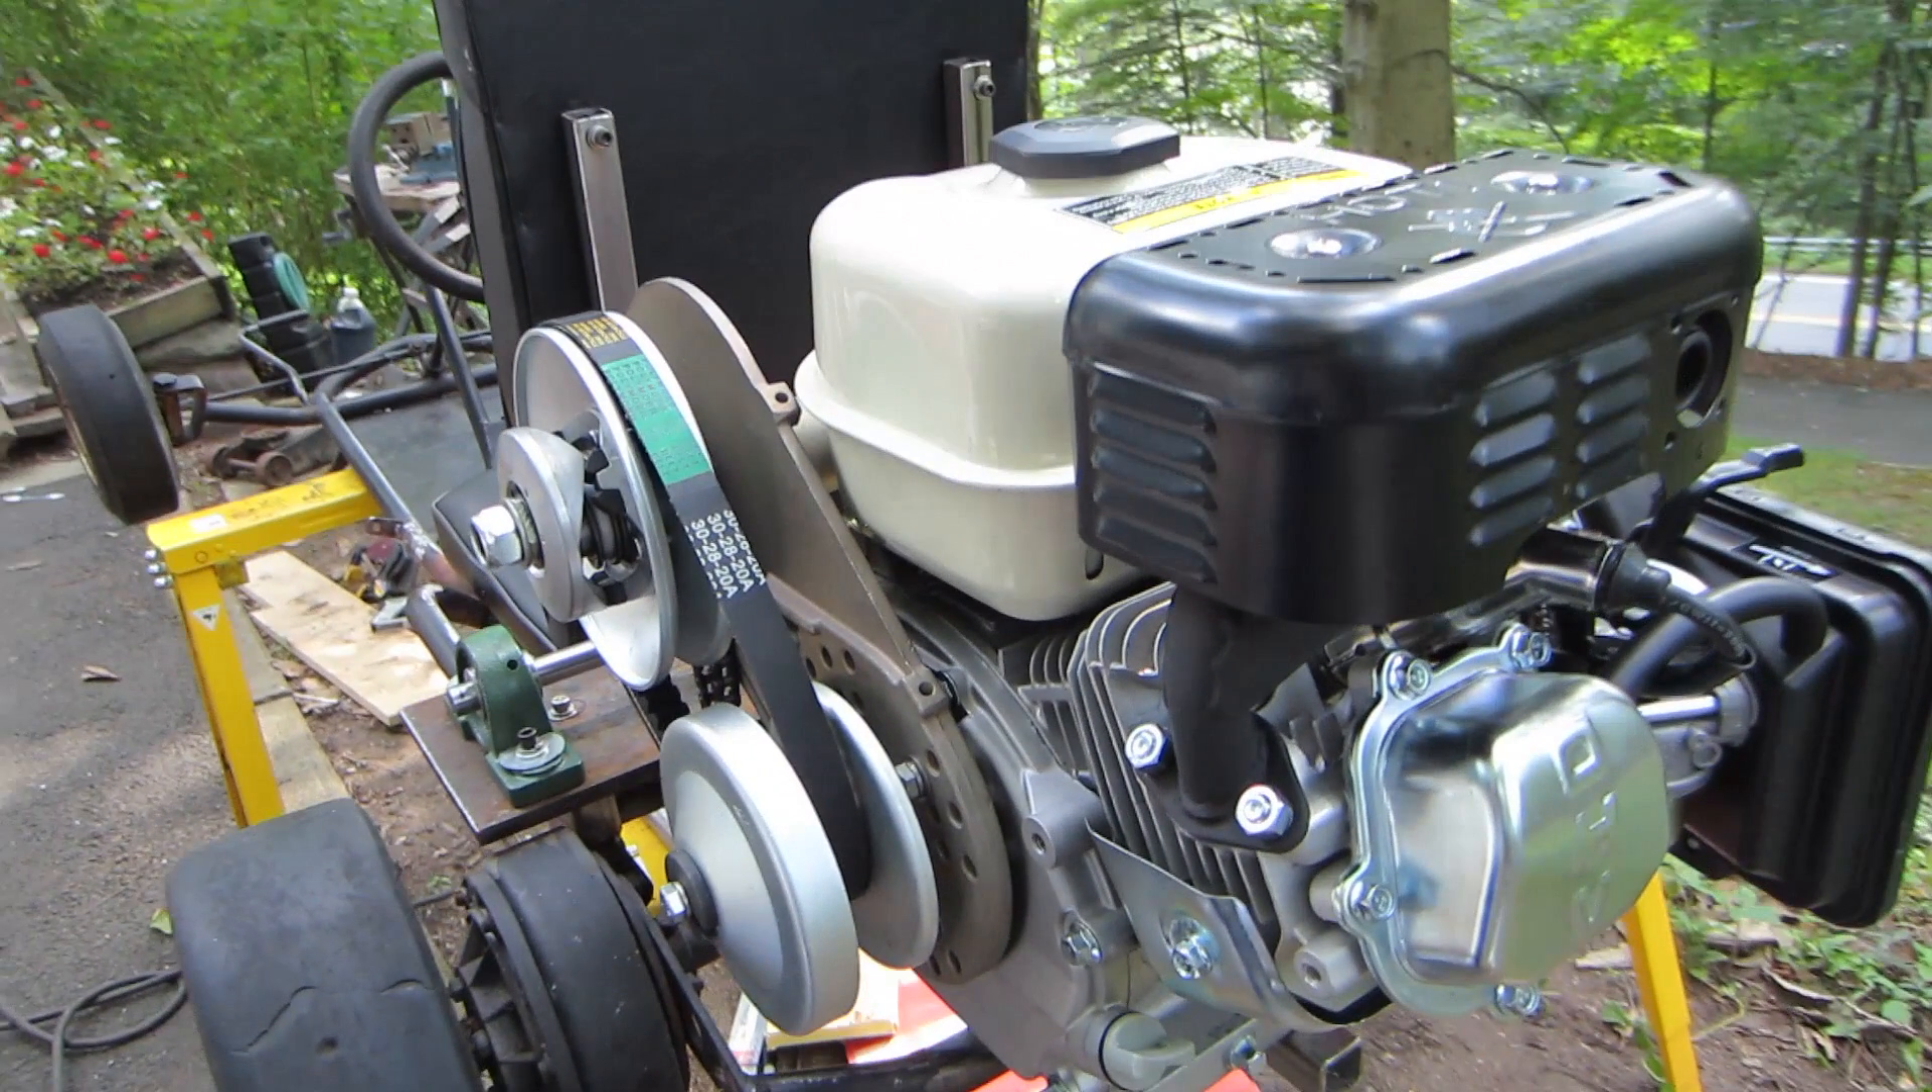After the jack shaft was in place then we mounted the engine.